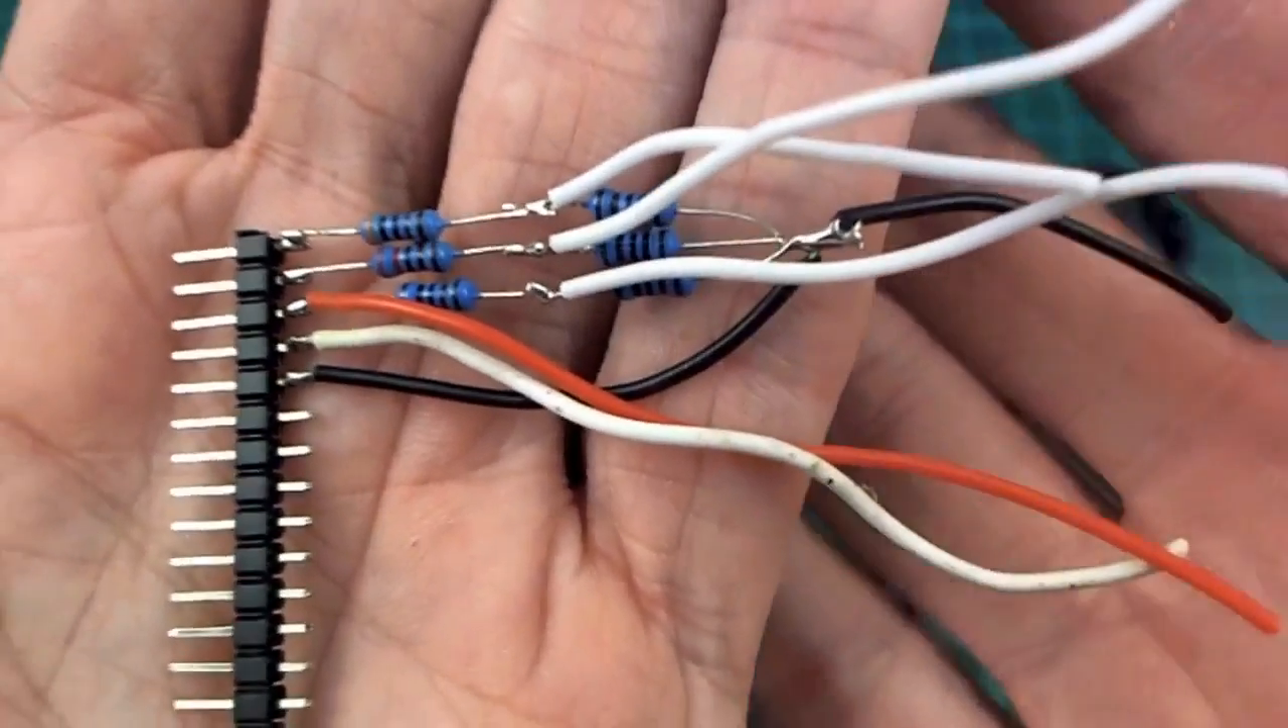So here's that circuit soldered up, well most of it anyway.